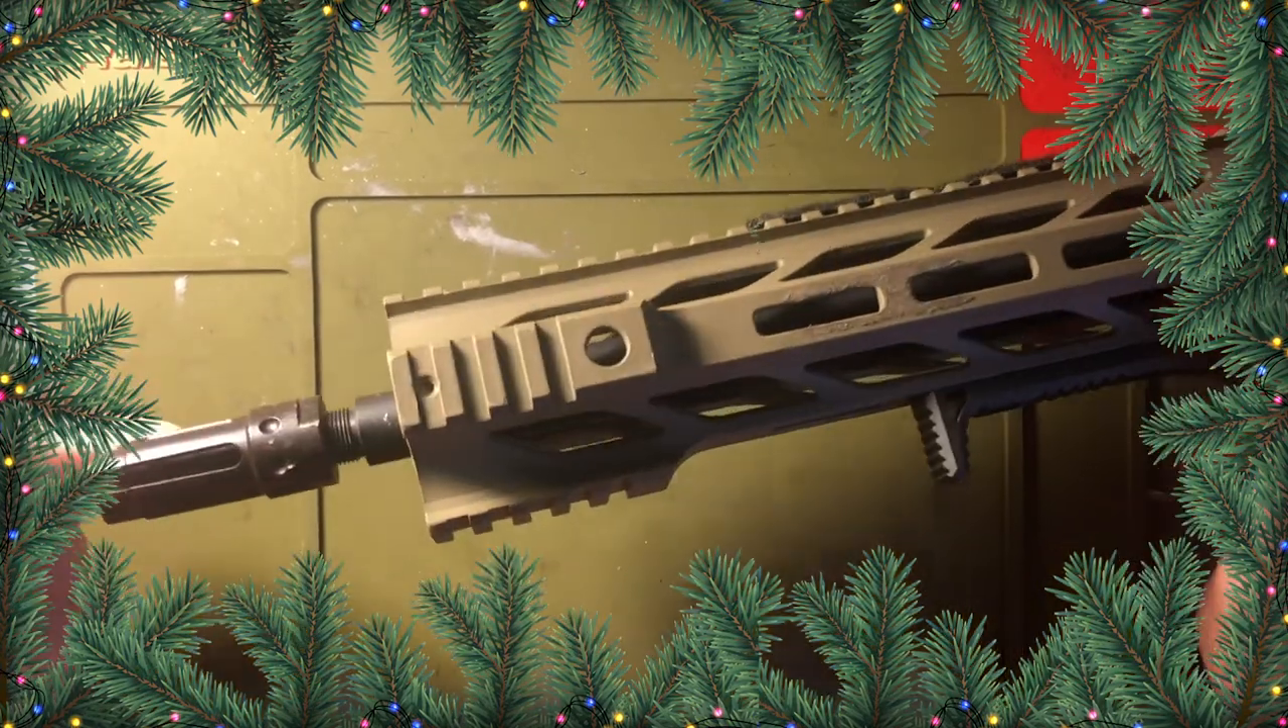My flash hider doesn't go all the way on my threads.